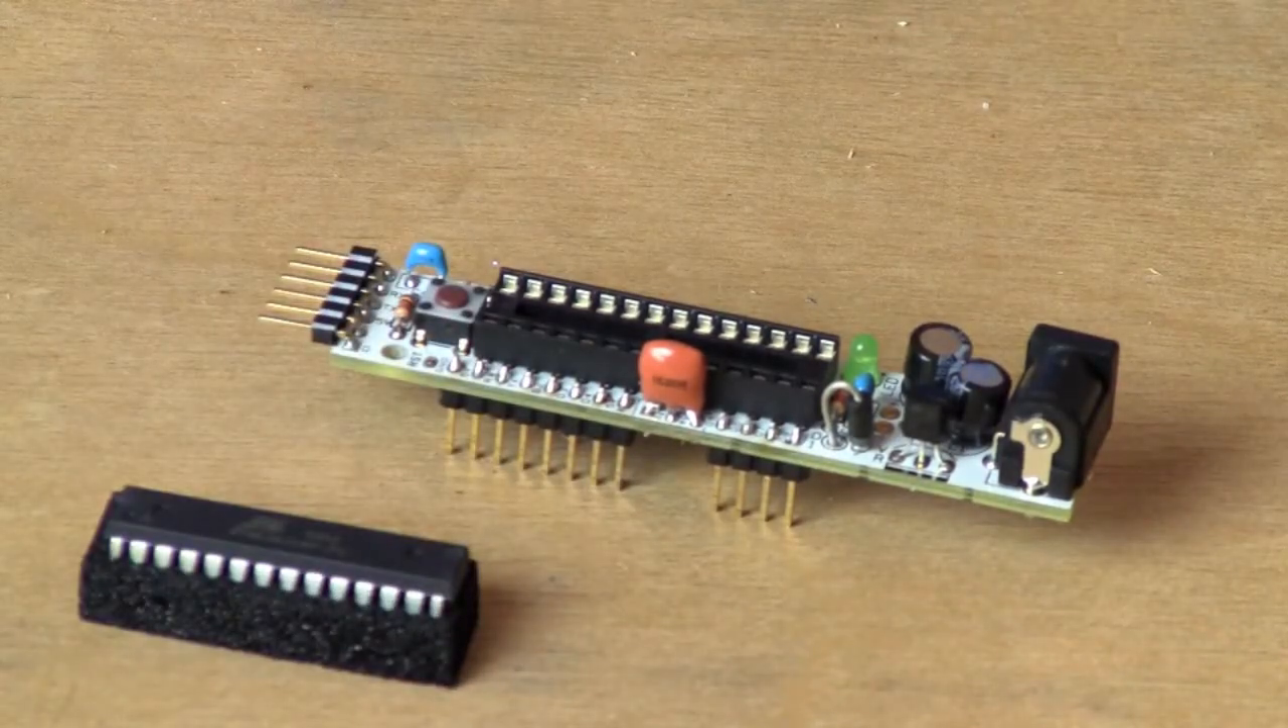Done and done. The last thing we need to do is insert the processor.